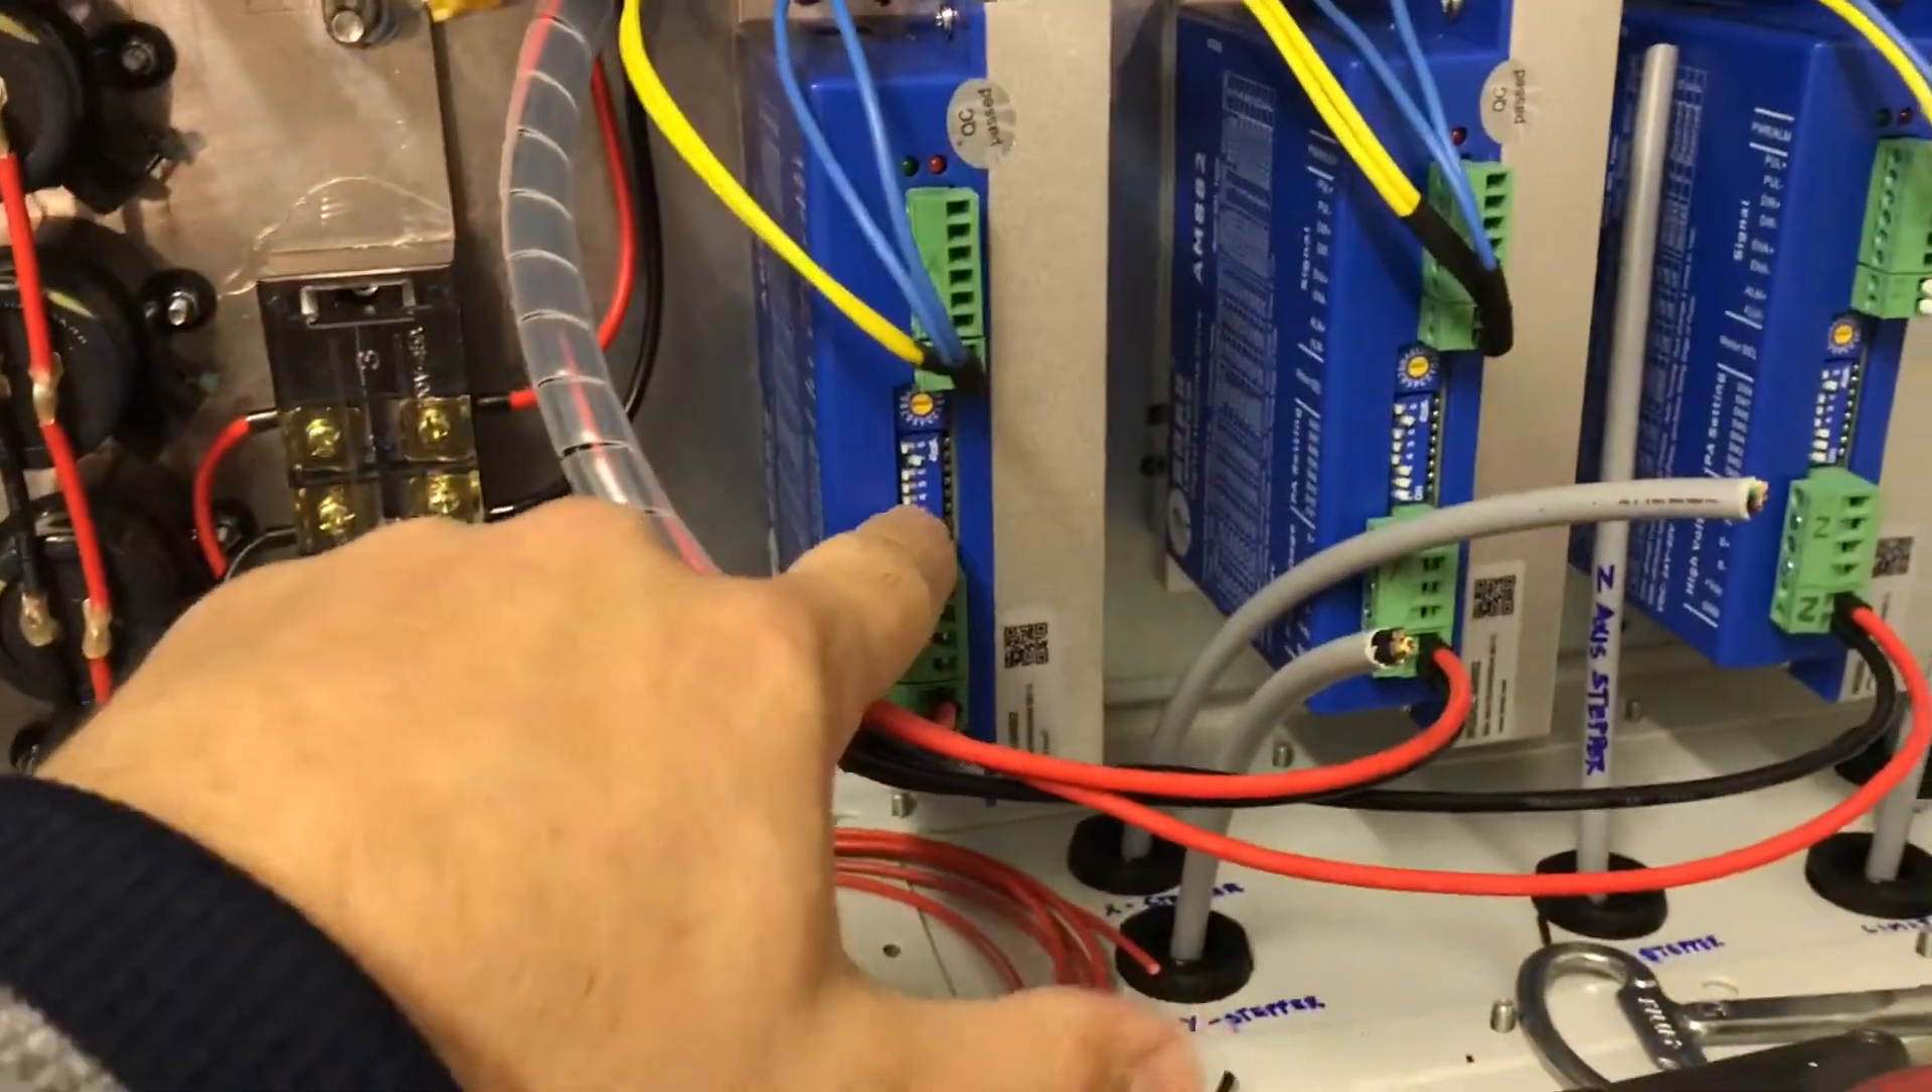So the cabinet gland plate has now got various wires sticking out of it lots of which aren't connected to anything yet but I've also marked up what they're all doing.